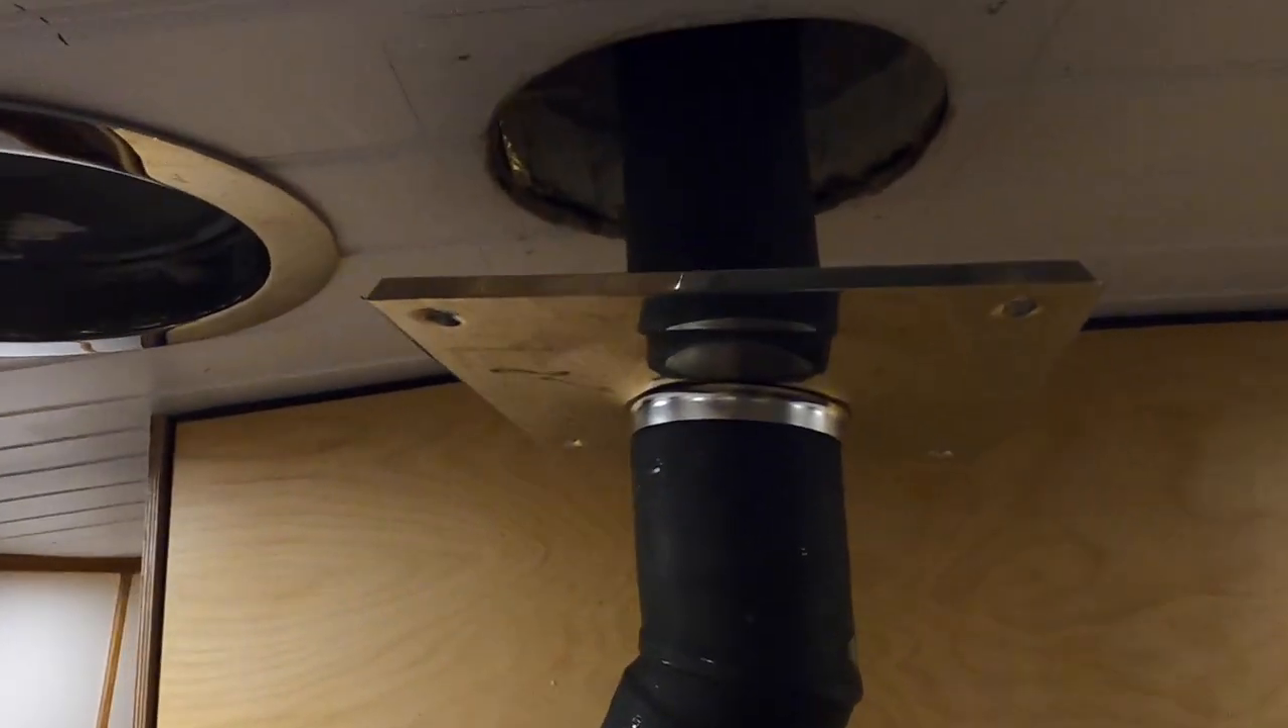I have yet to fill this void with um some fireboard and just need to screw this decorative piece up.